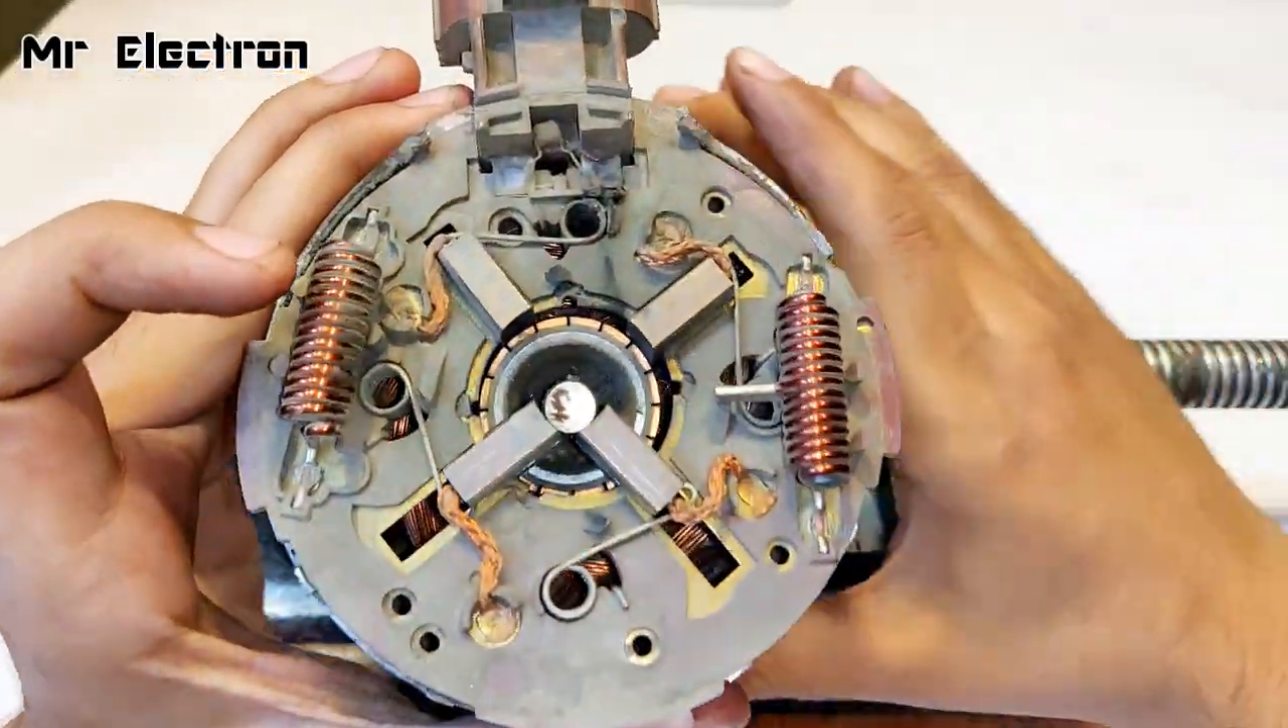So guys here as you can see that I have opened the back cover and everything is so great.